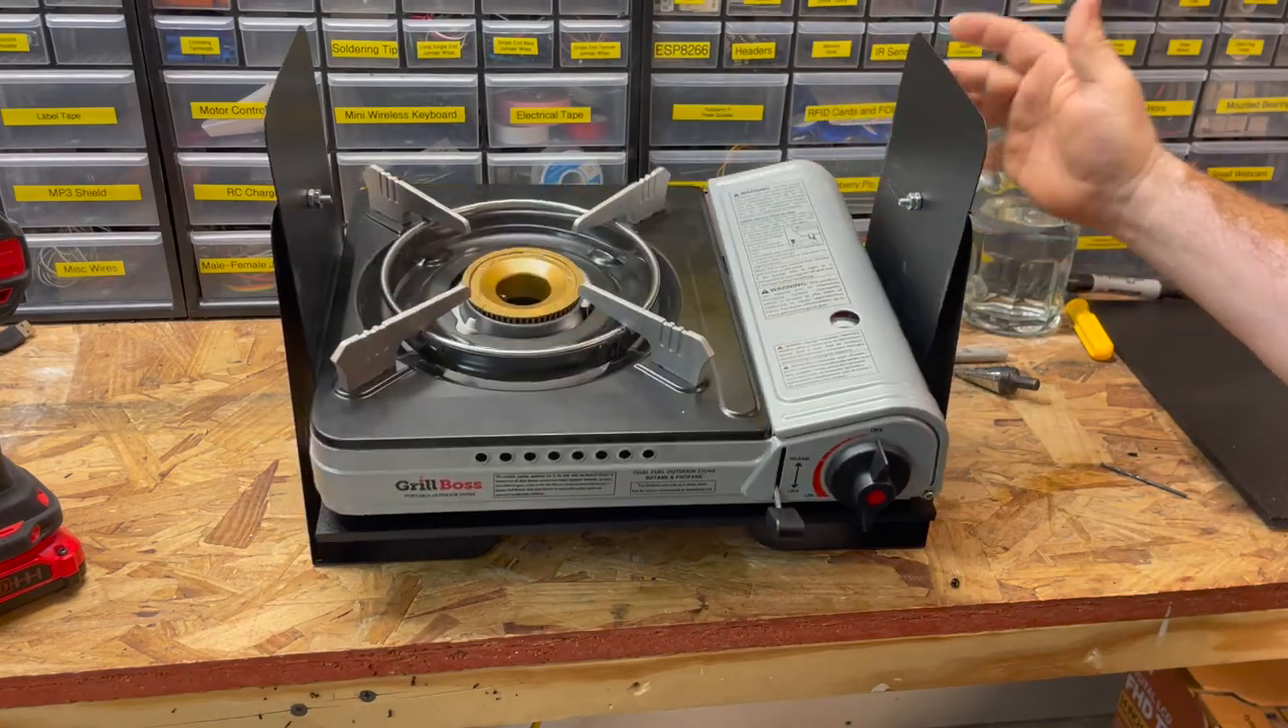And there we go we have a stovetop on a gimbal.